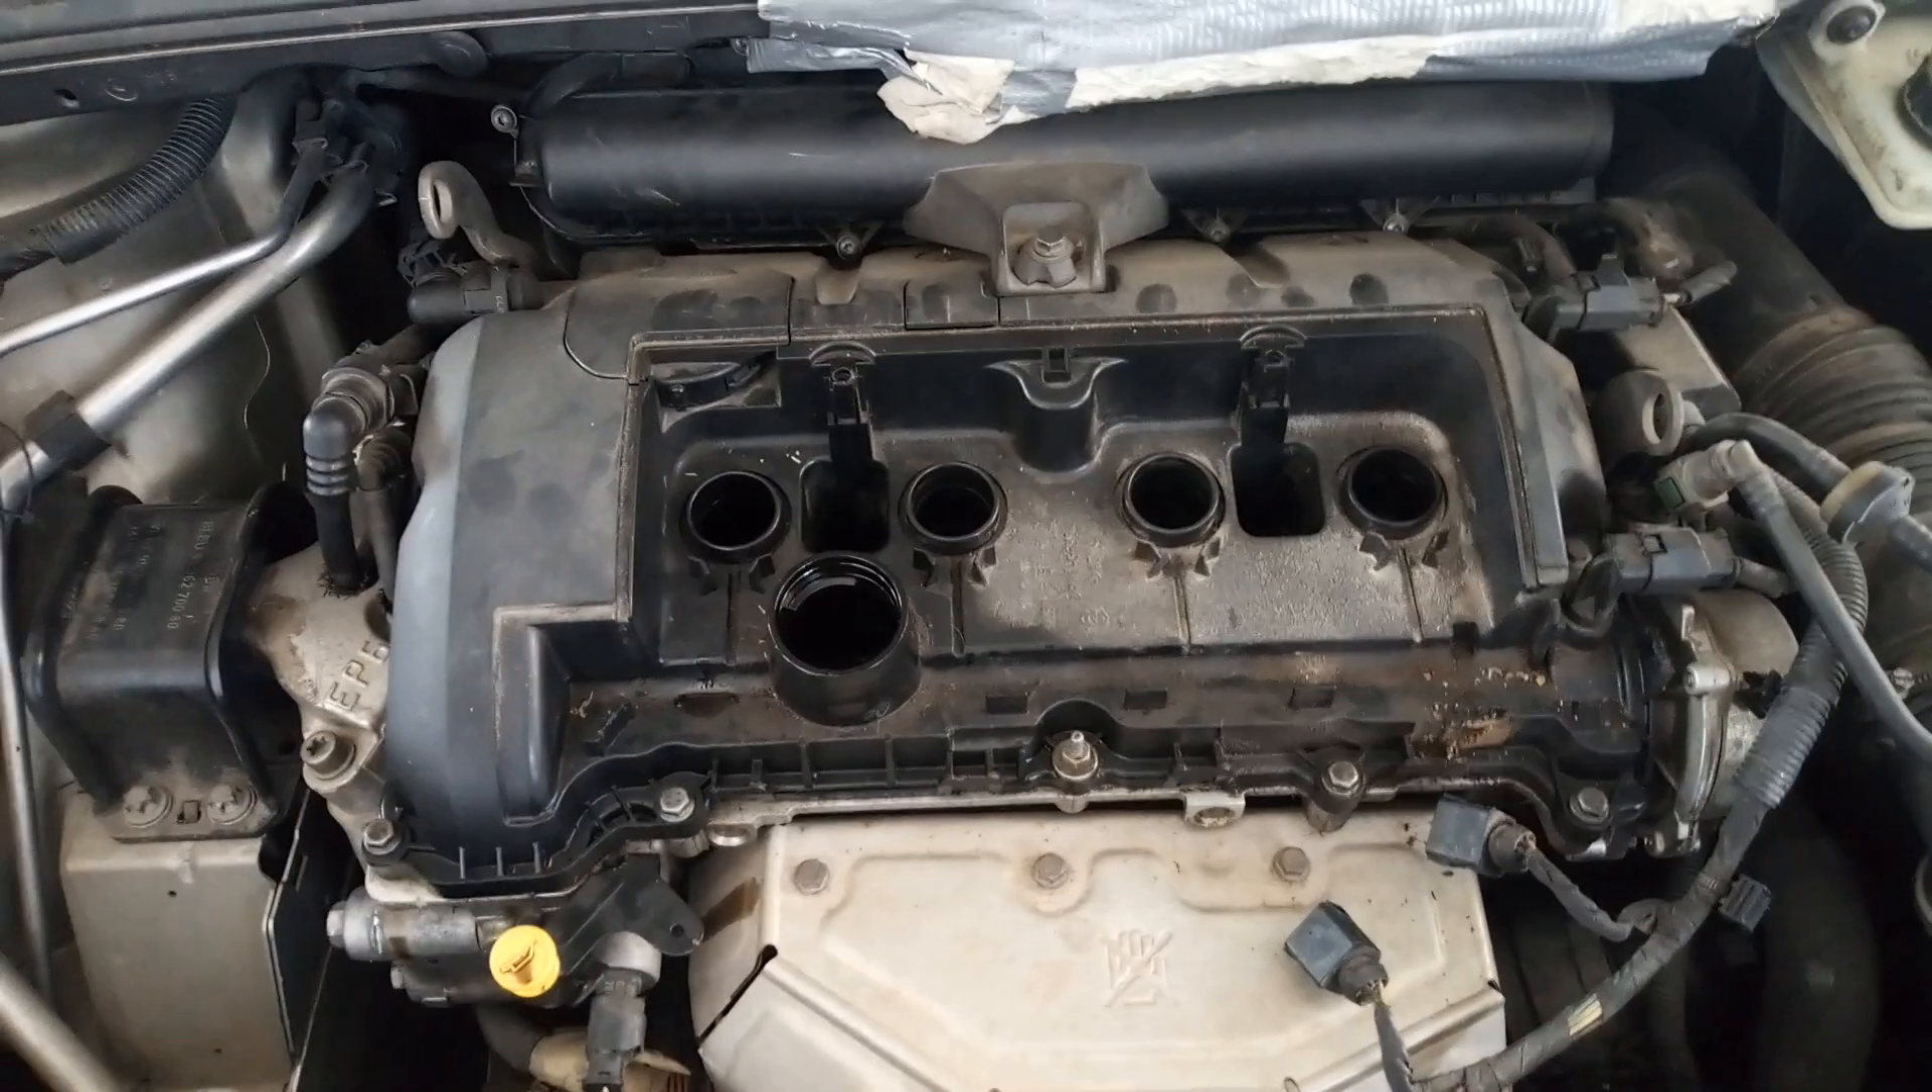I have removed the ignition coils.